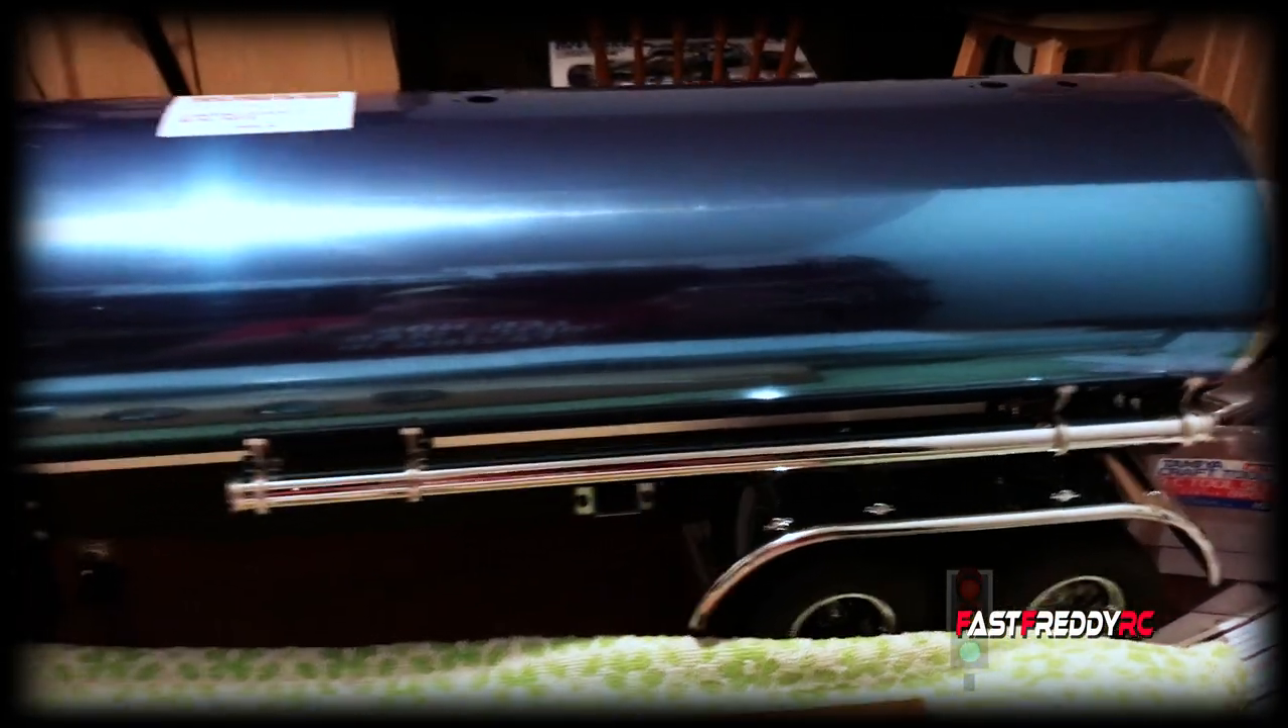Now I've actually put the tank on the trailer itself.